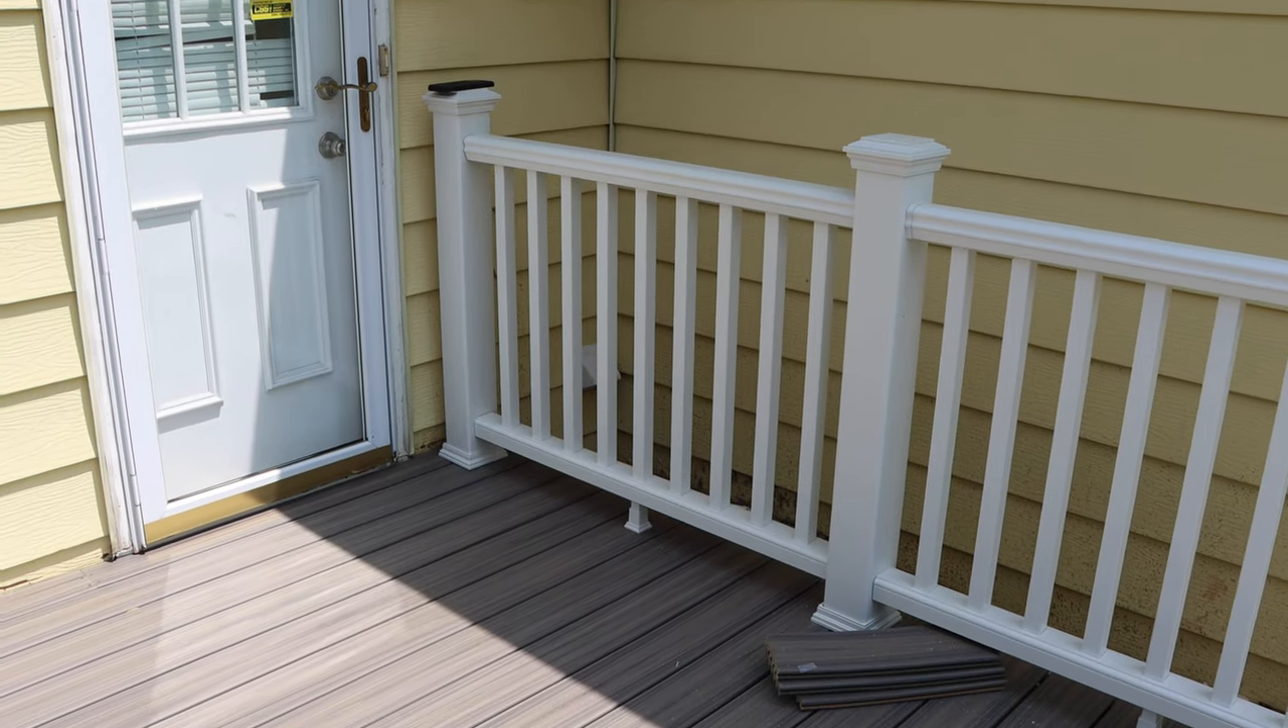This railing is now done.